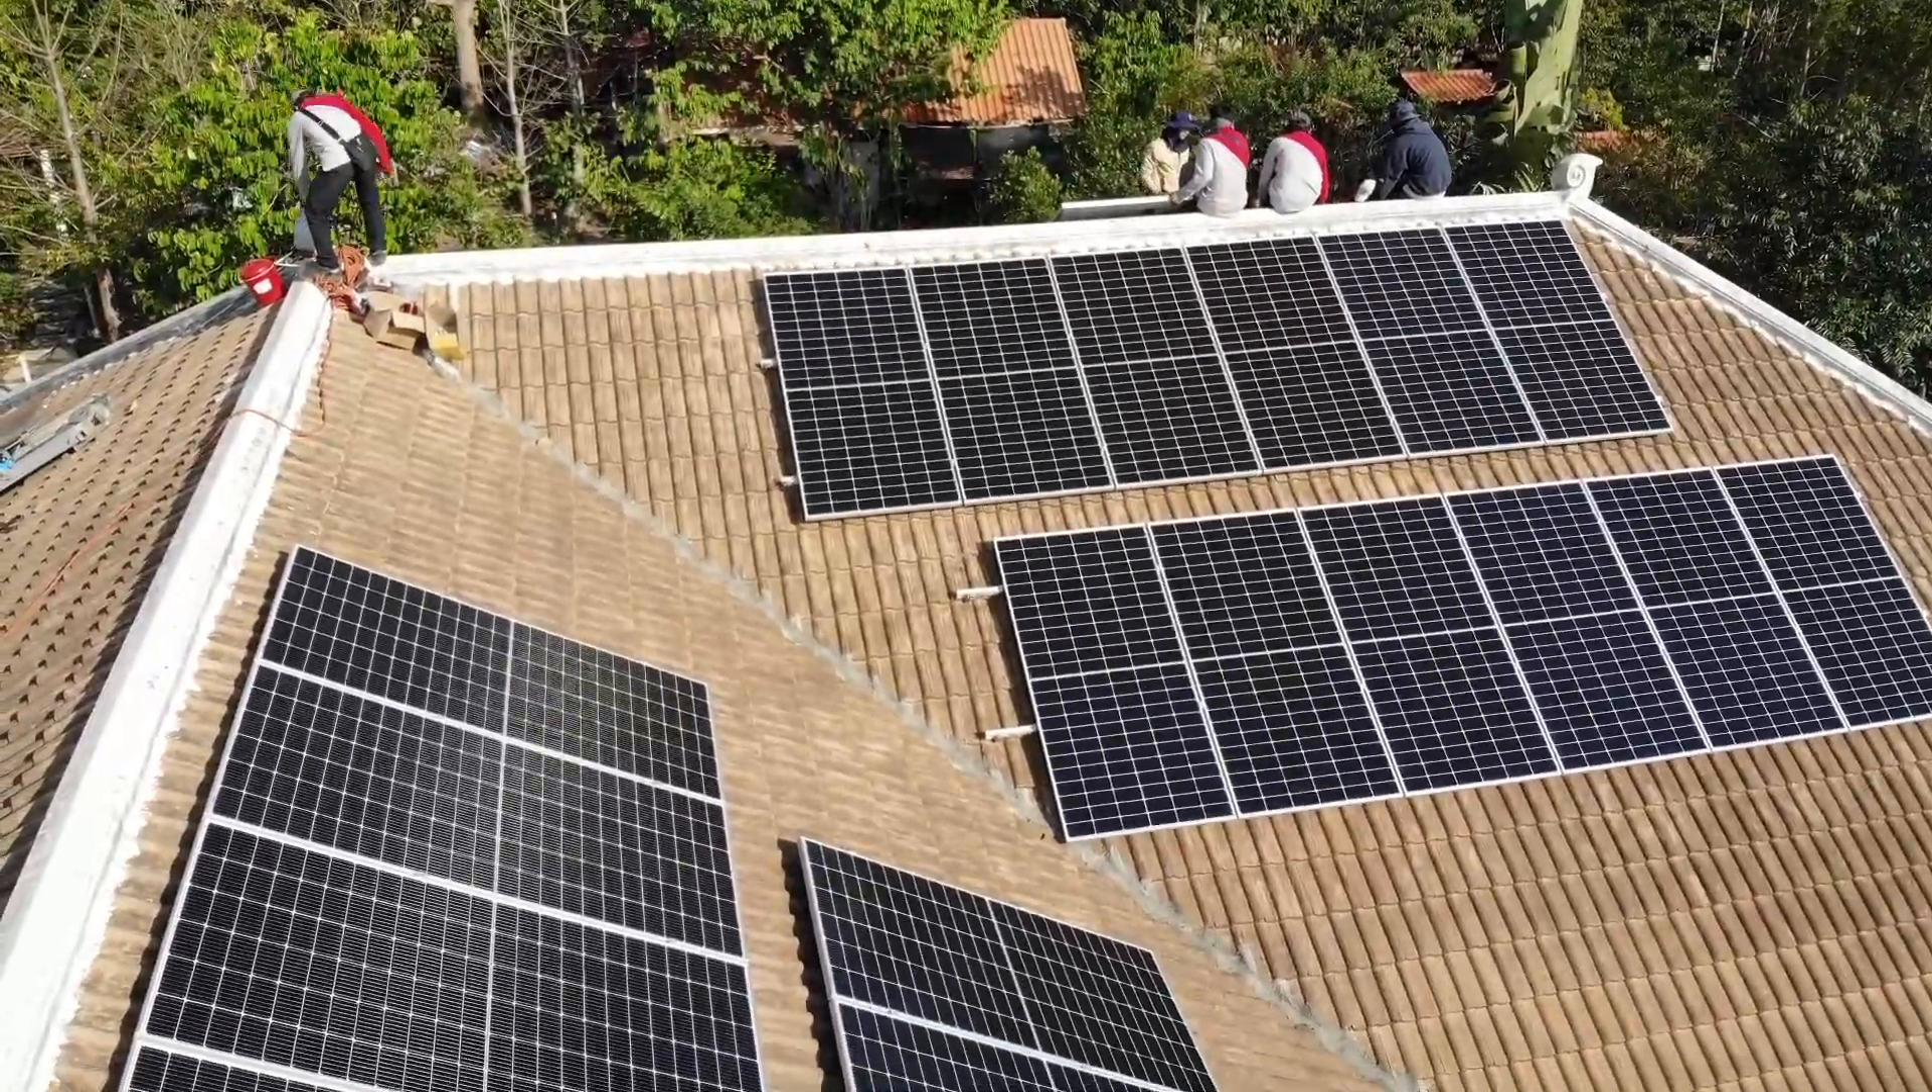And here you can see the solar panels that were fully installed.